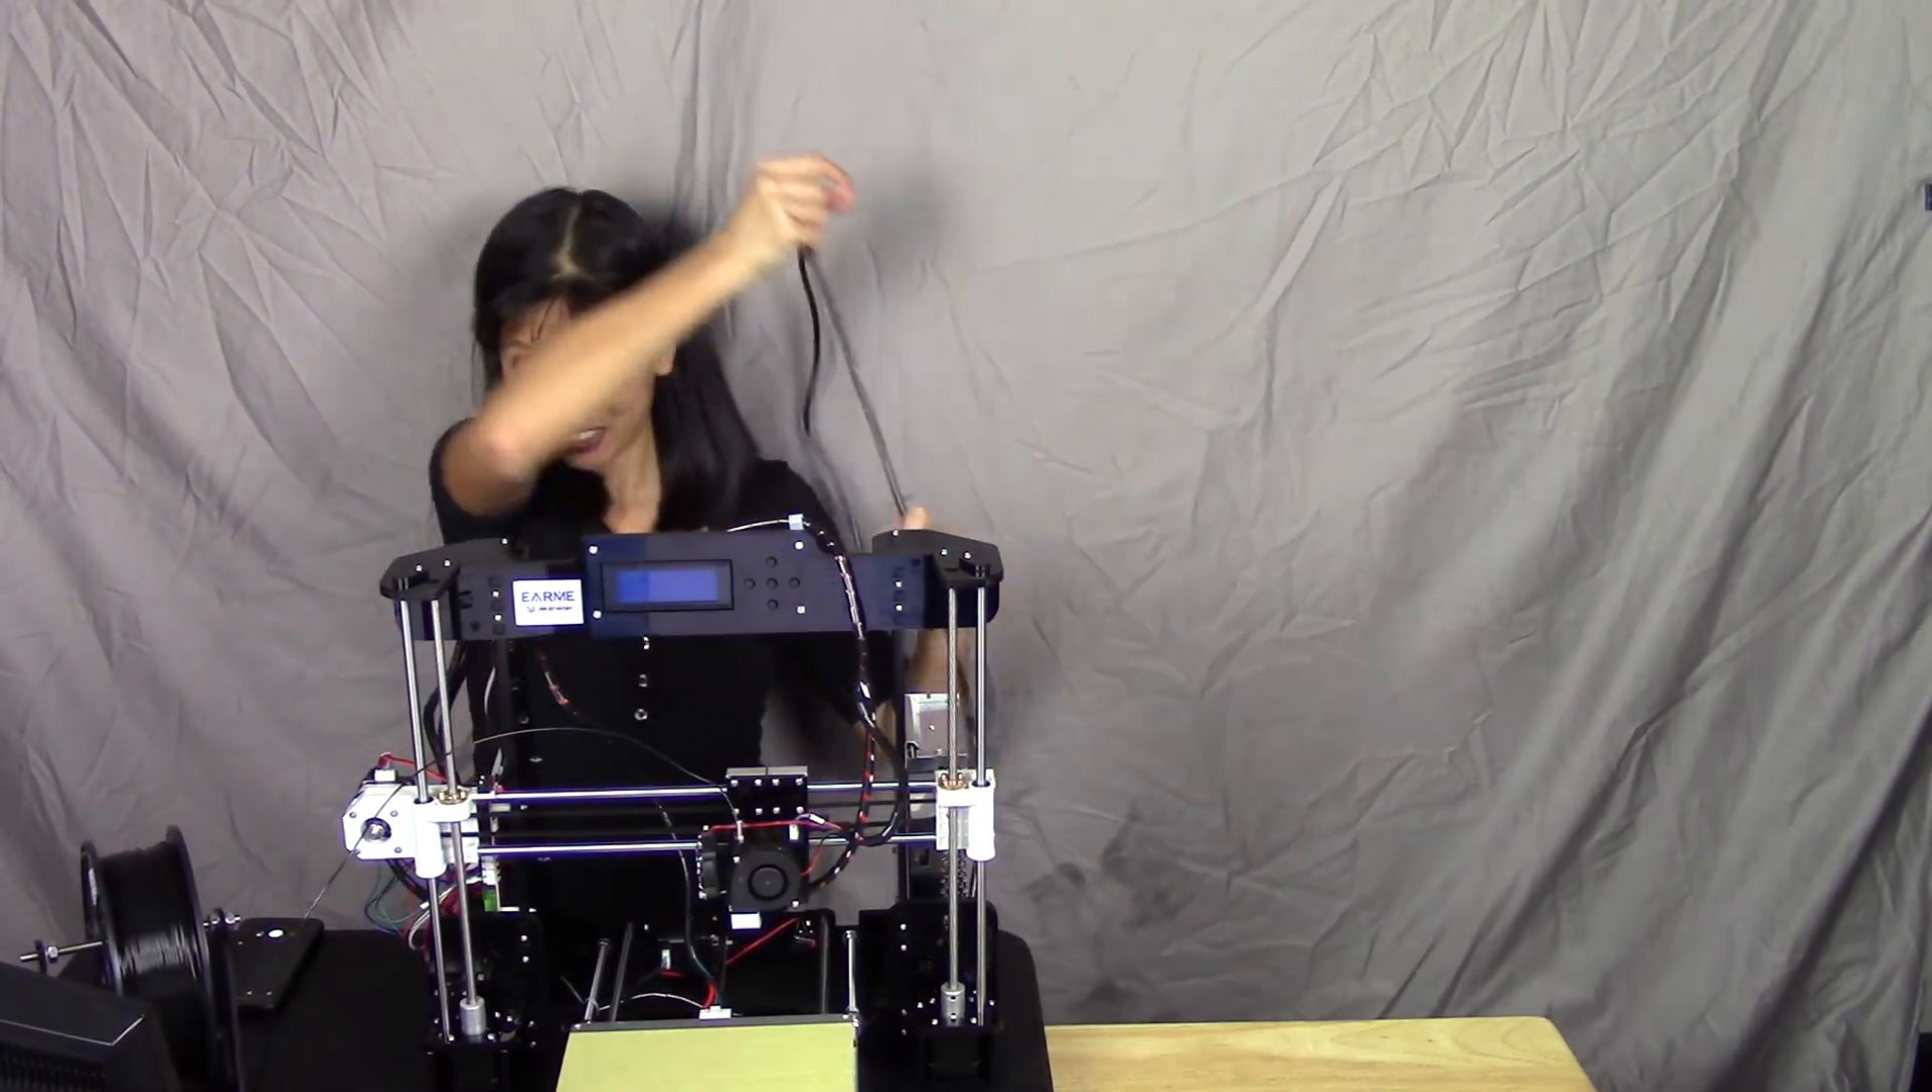I'm back, and I've assembled the 3D printer. I haven't turned it on yet, but I'm getting ready to, so y 'all will be here.